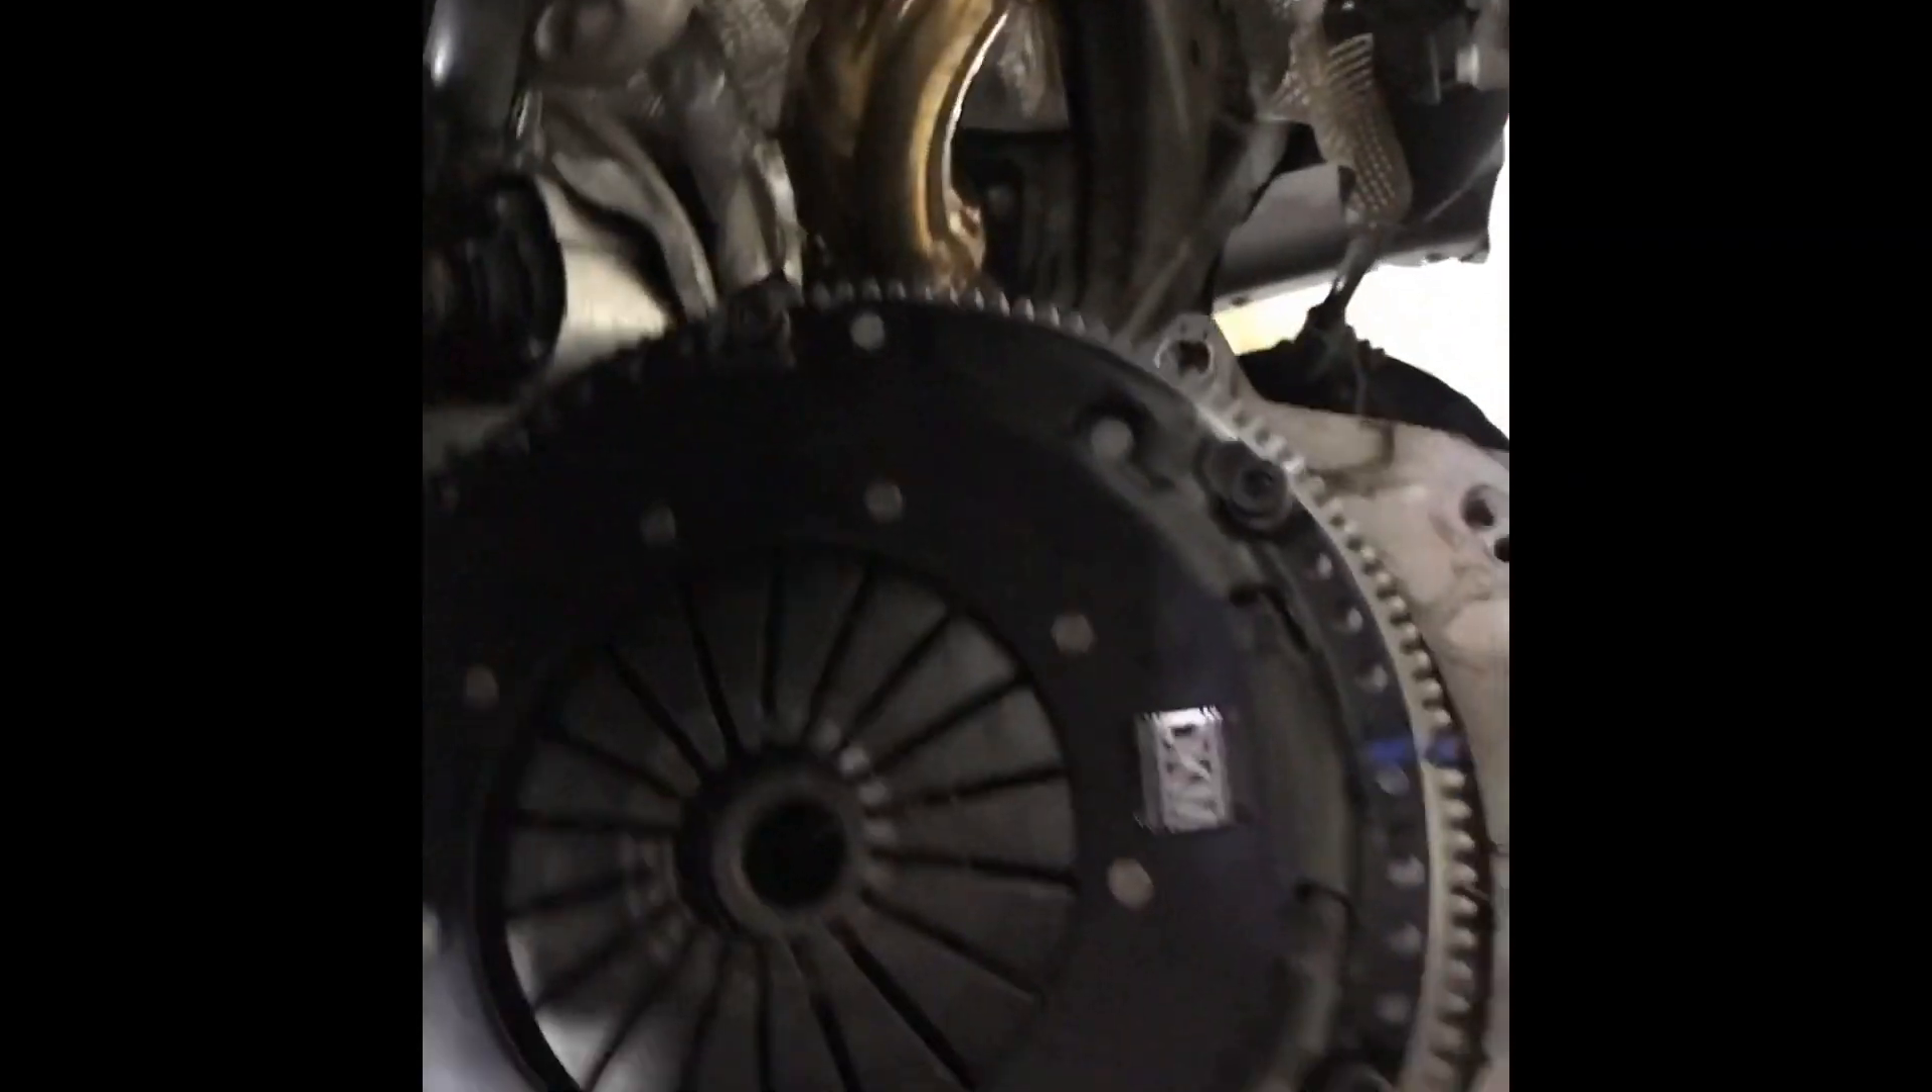So, clutch is finally in there.